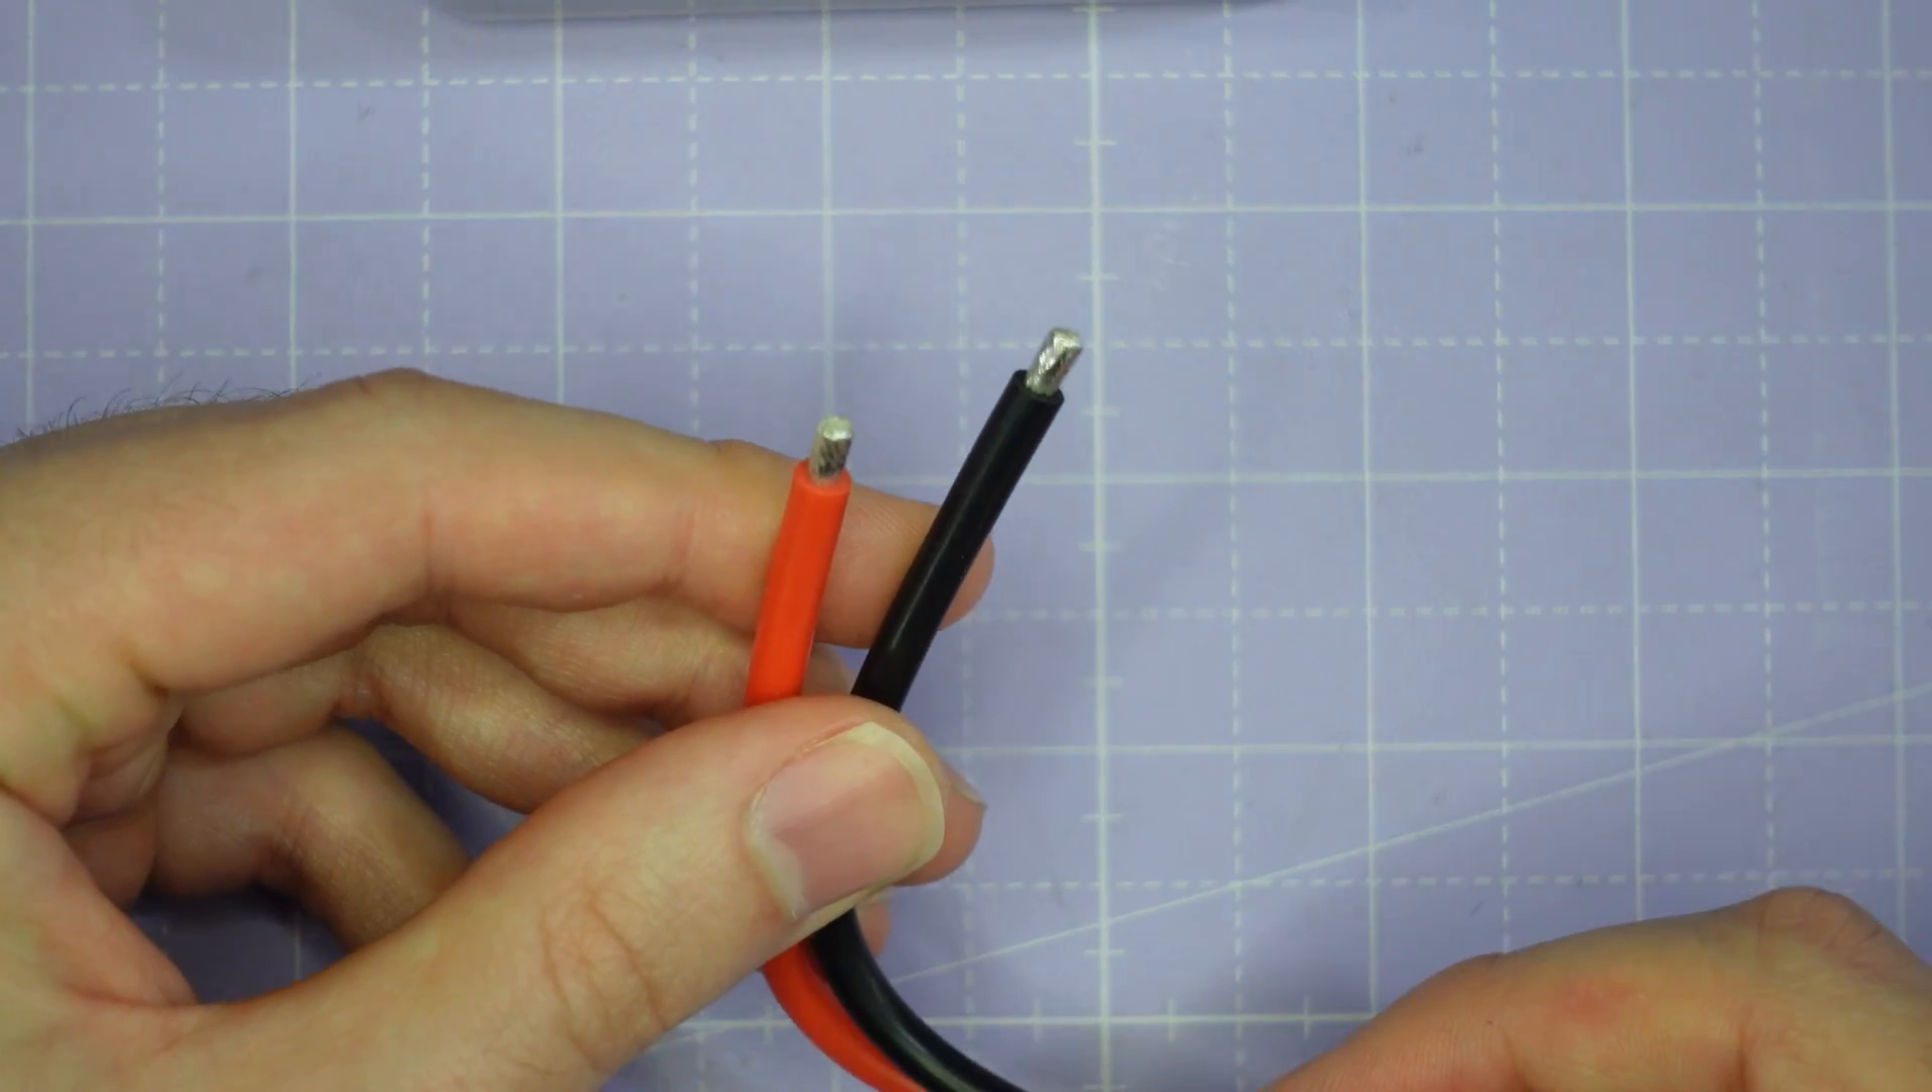The ends are nicely tinned ready to solder onto the ESC but it hasn't been soldered for you at the factory.